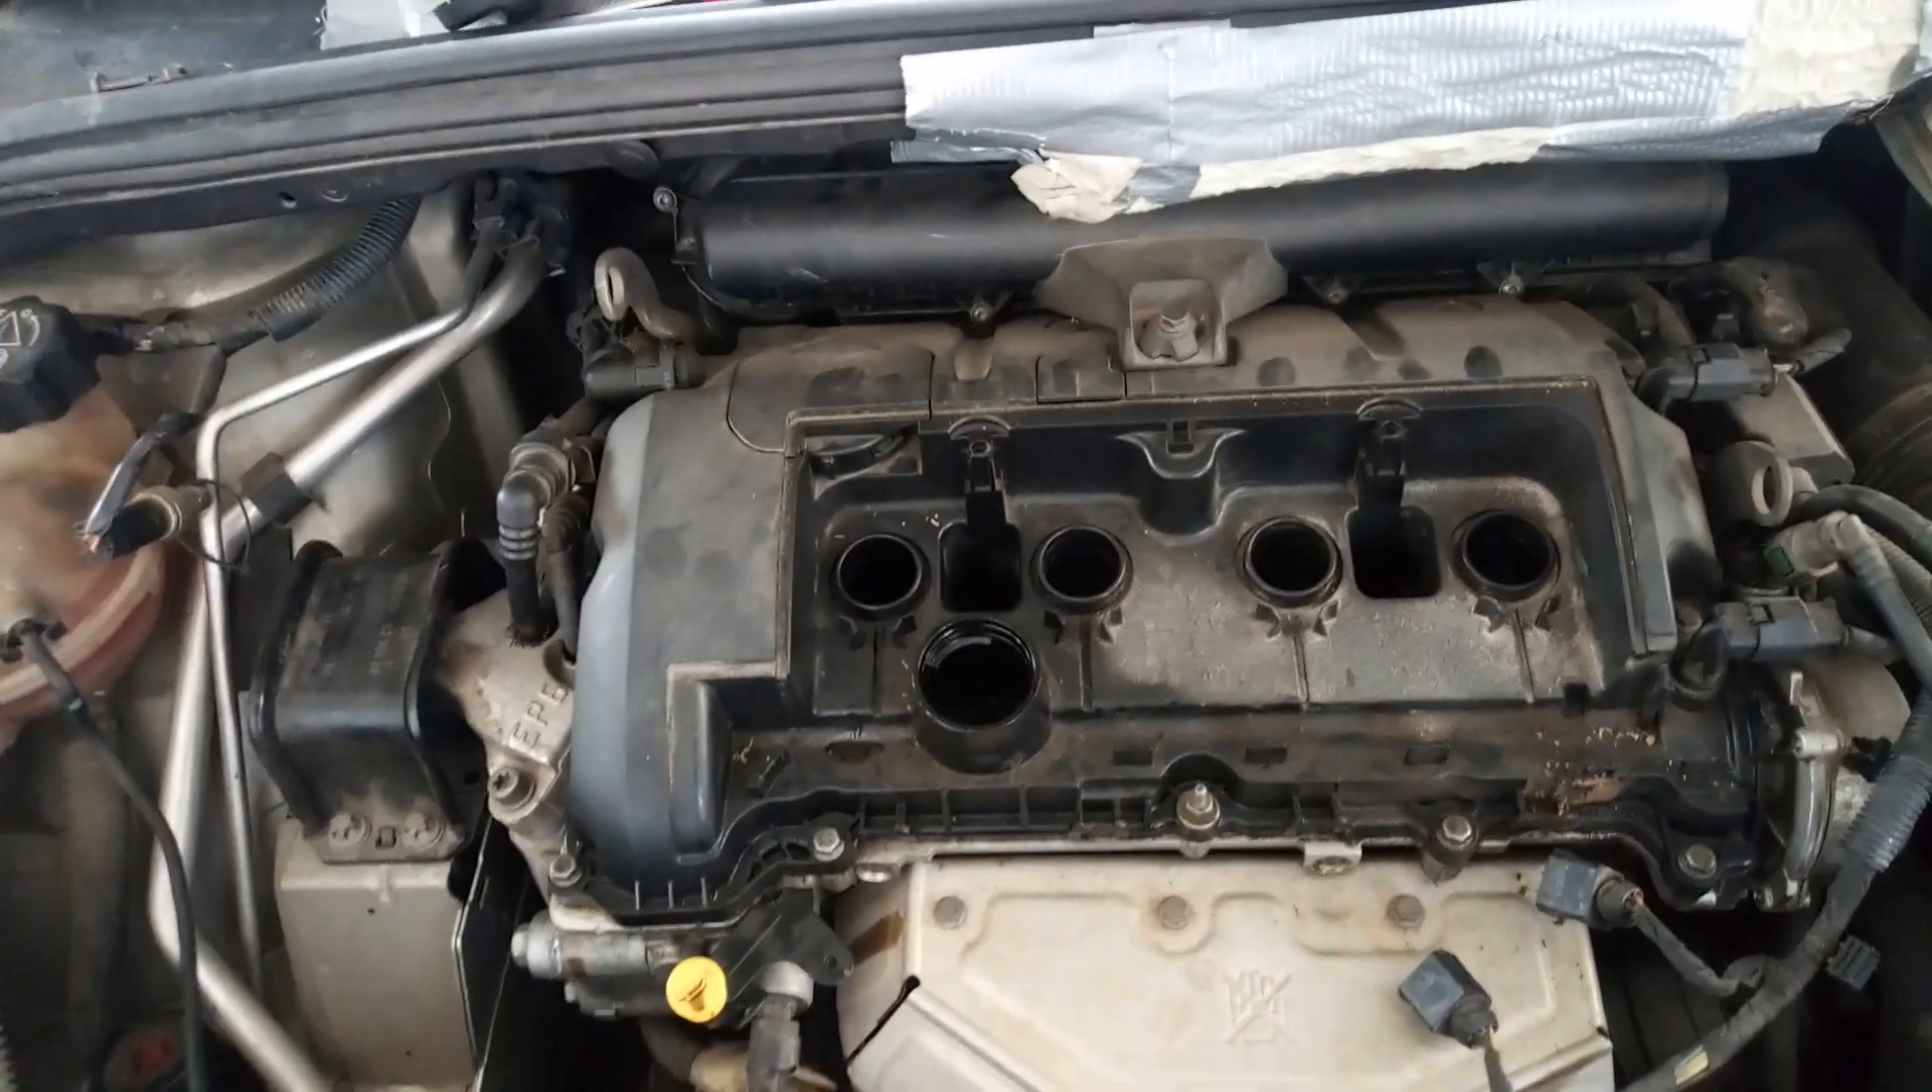I have removed the ignition coils.